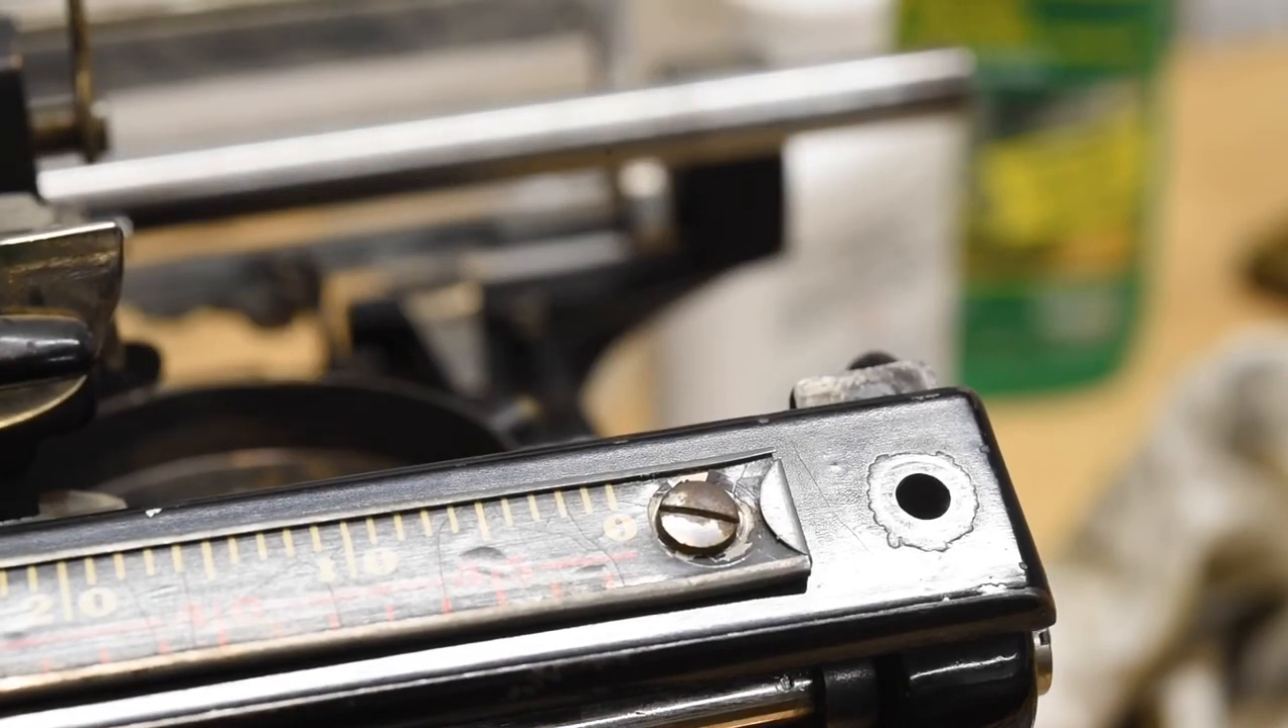I did in fact have the line scale on upside down, but I fixed that.